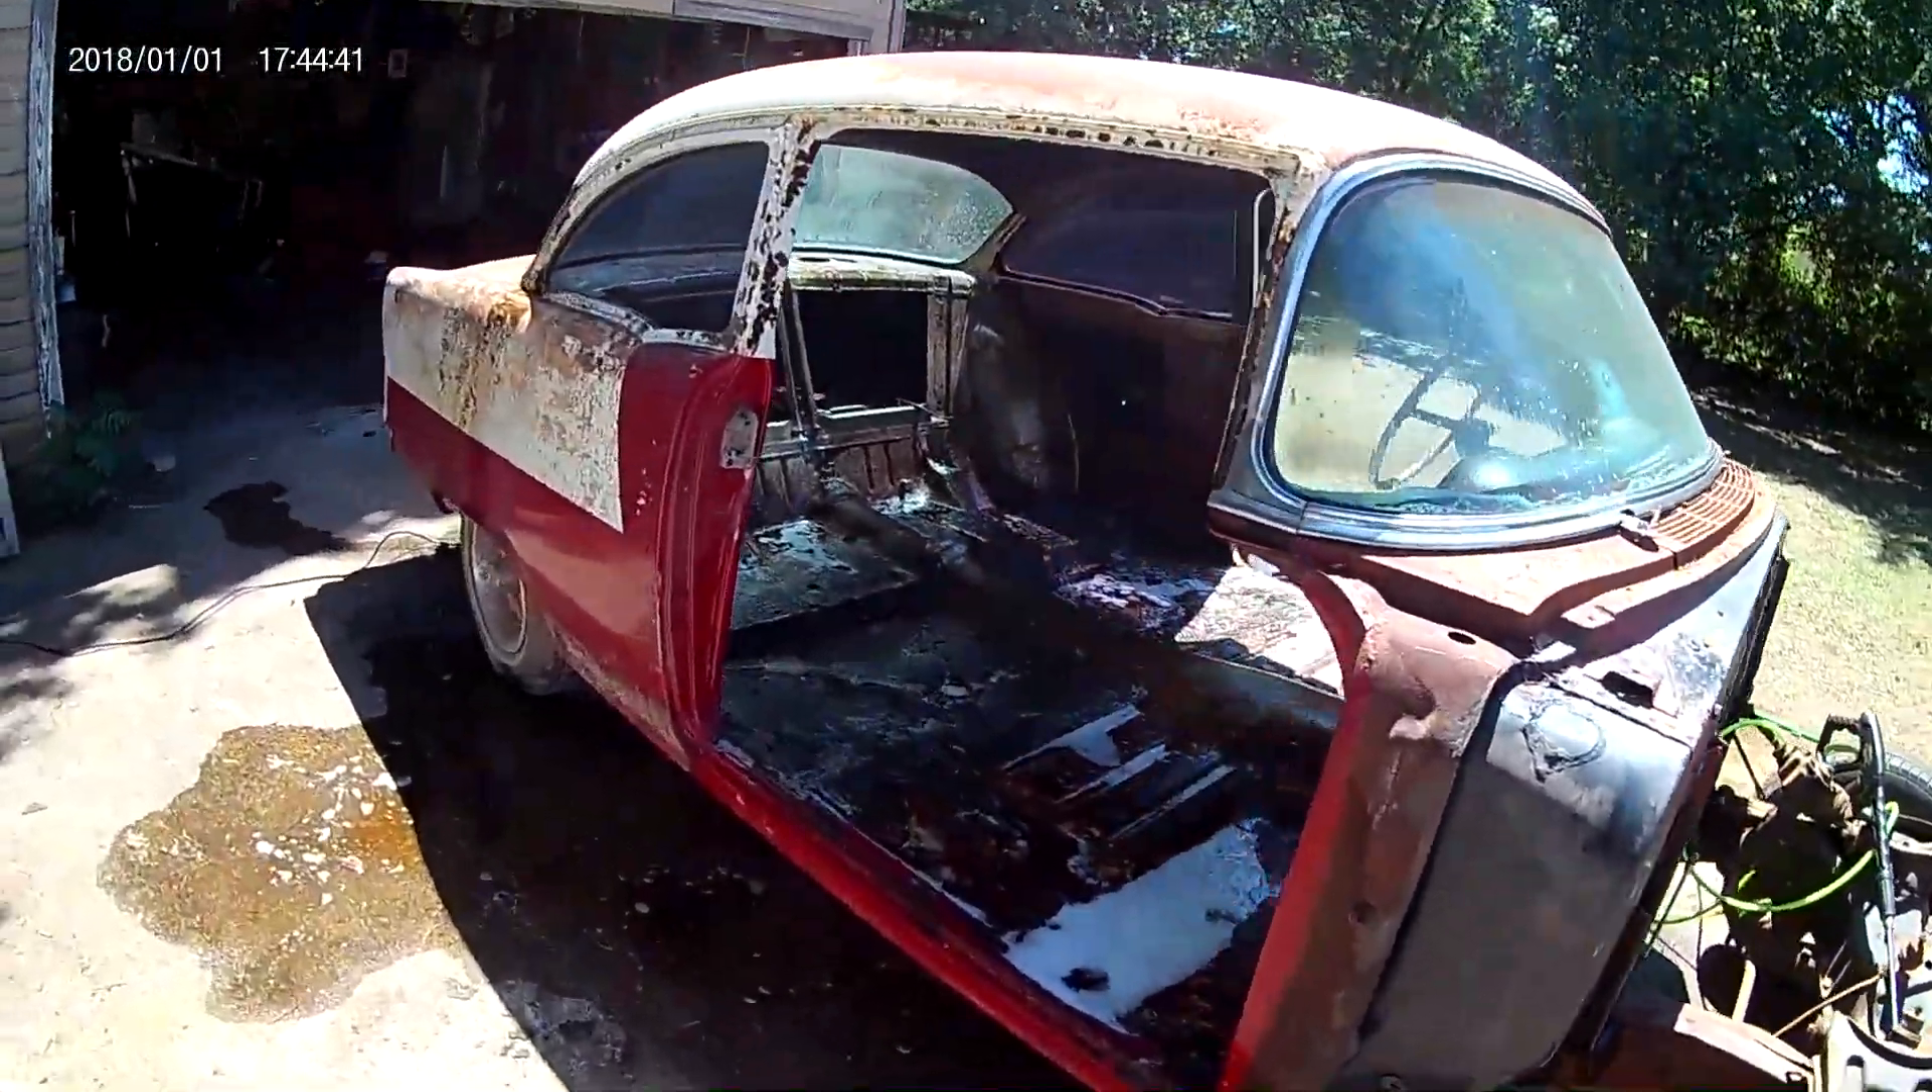Got the front end off. The door's off.